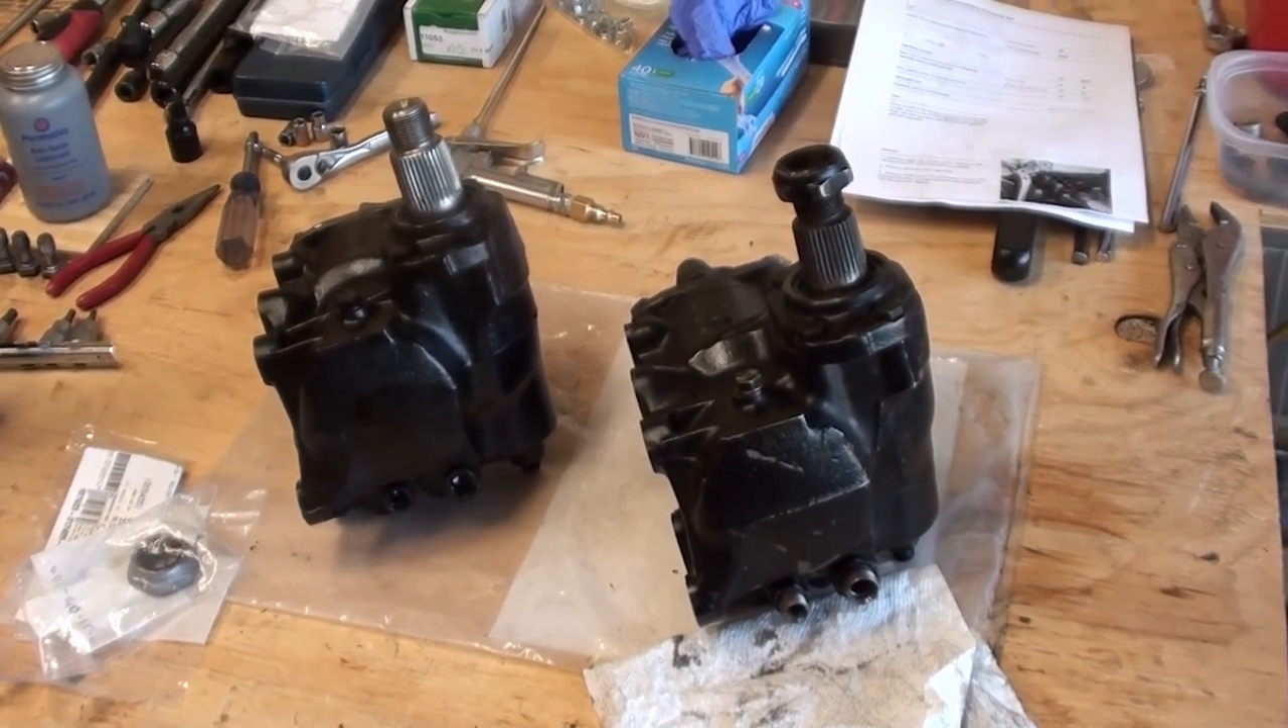Alright, so now you have your steering gearbox out of the car.